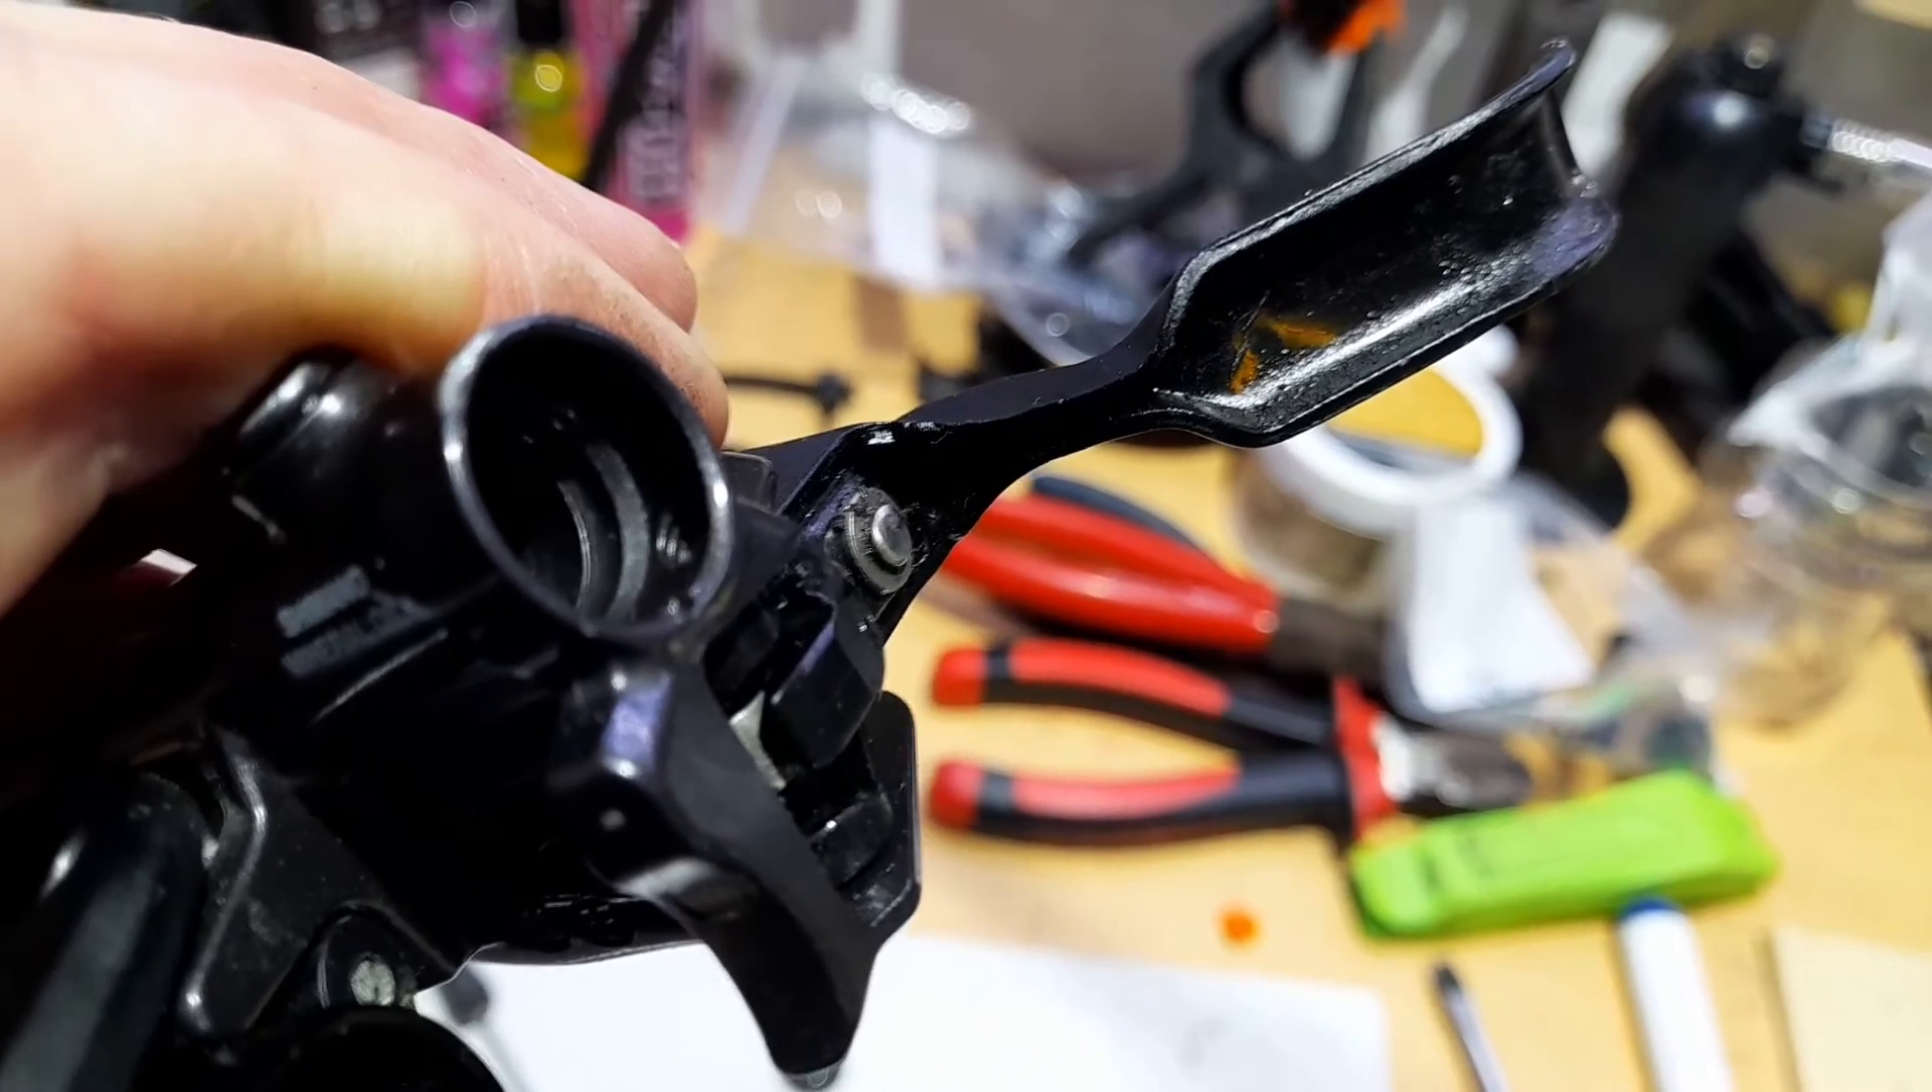But that's the the end cap gone from the master cylinder and you can actually see if it's not too blurry the thread heading towards the lever there from the grub screw.